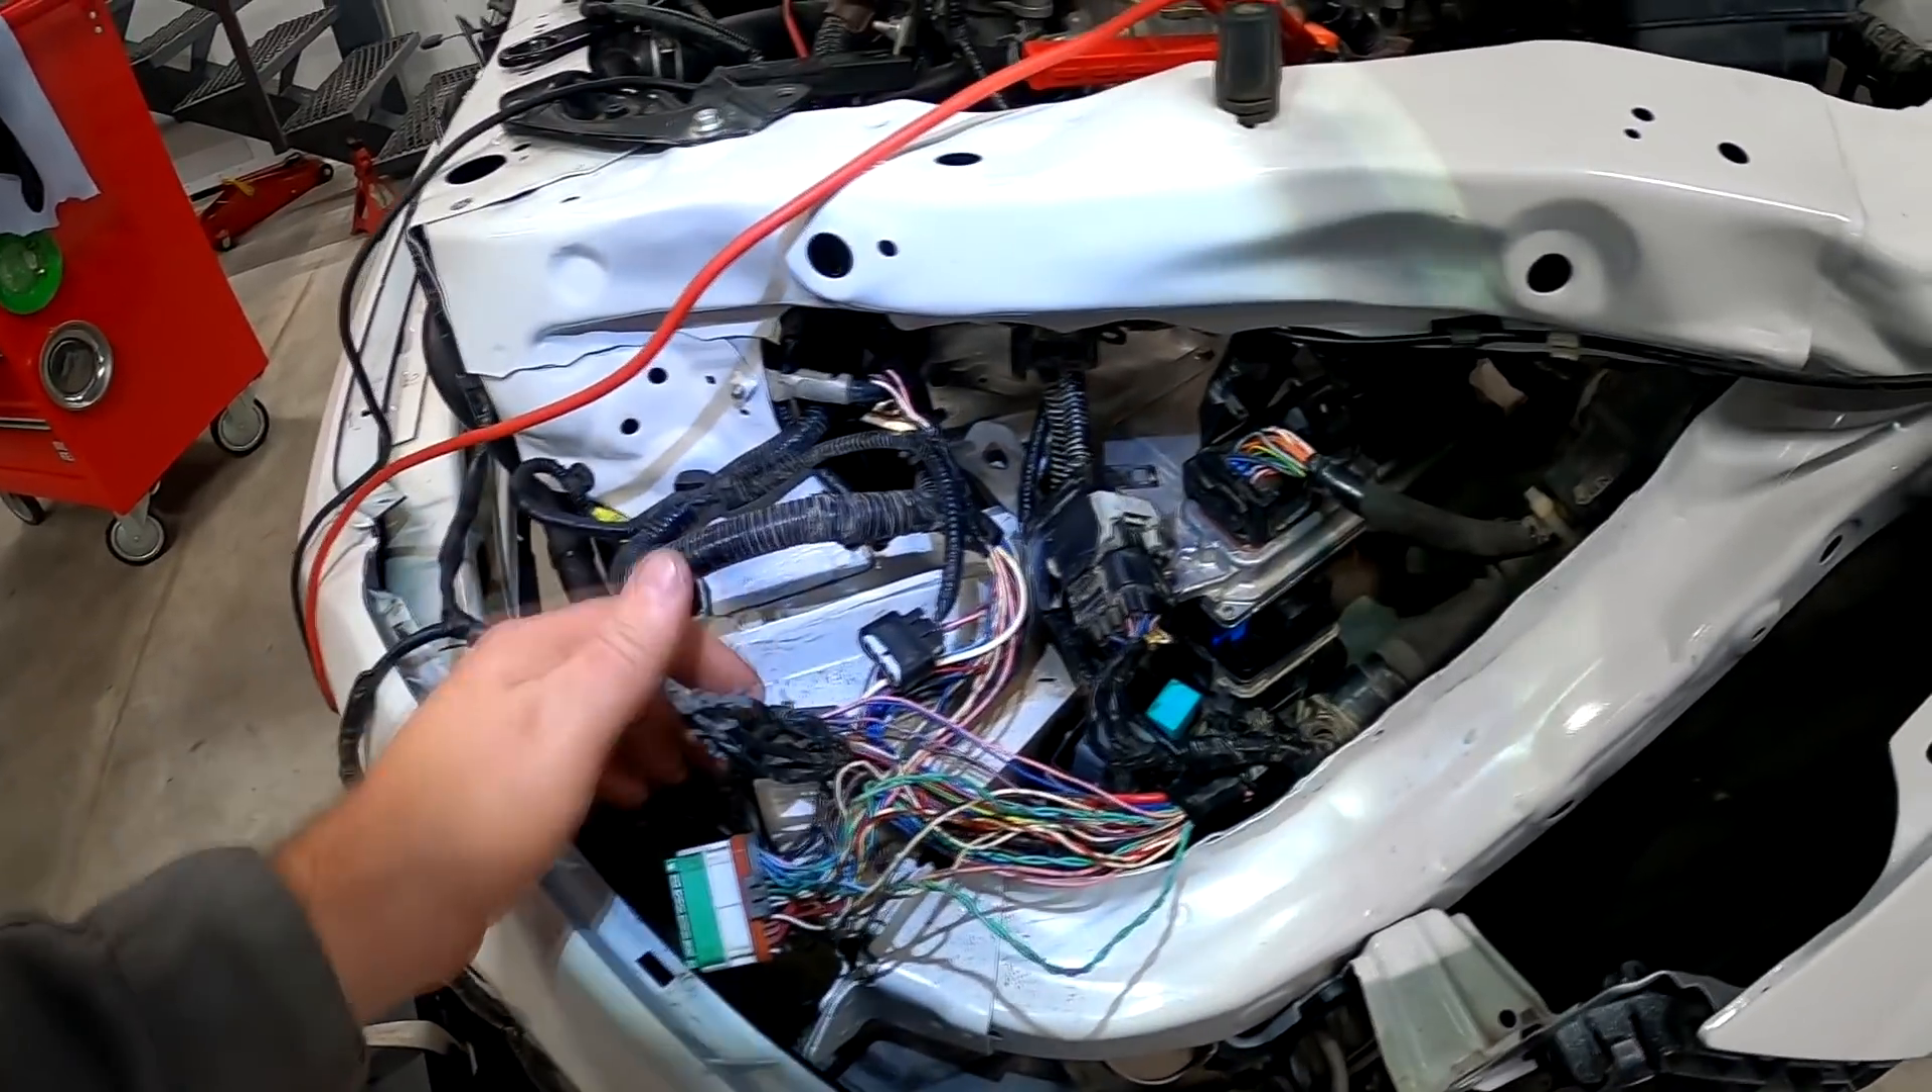Вот эти провода пока висят в воздухе.